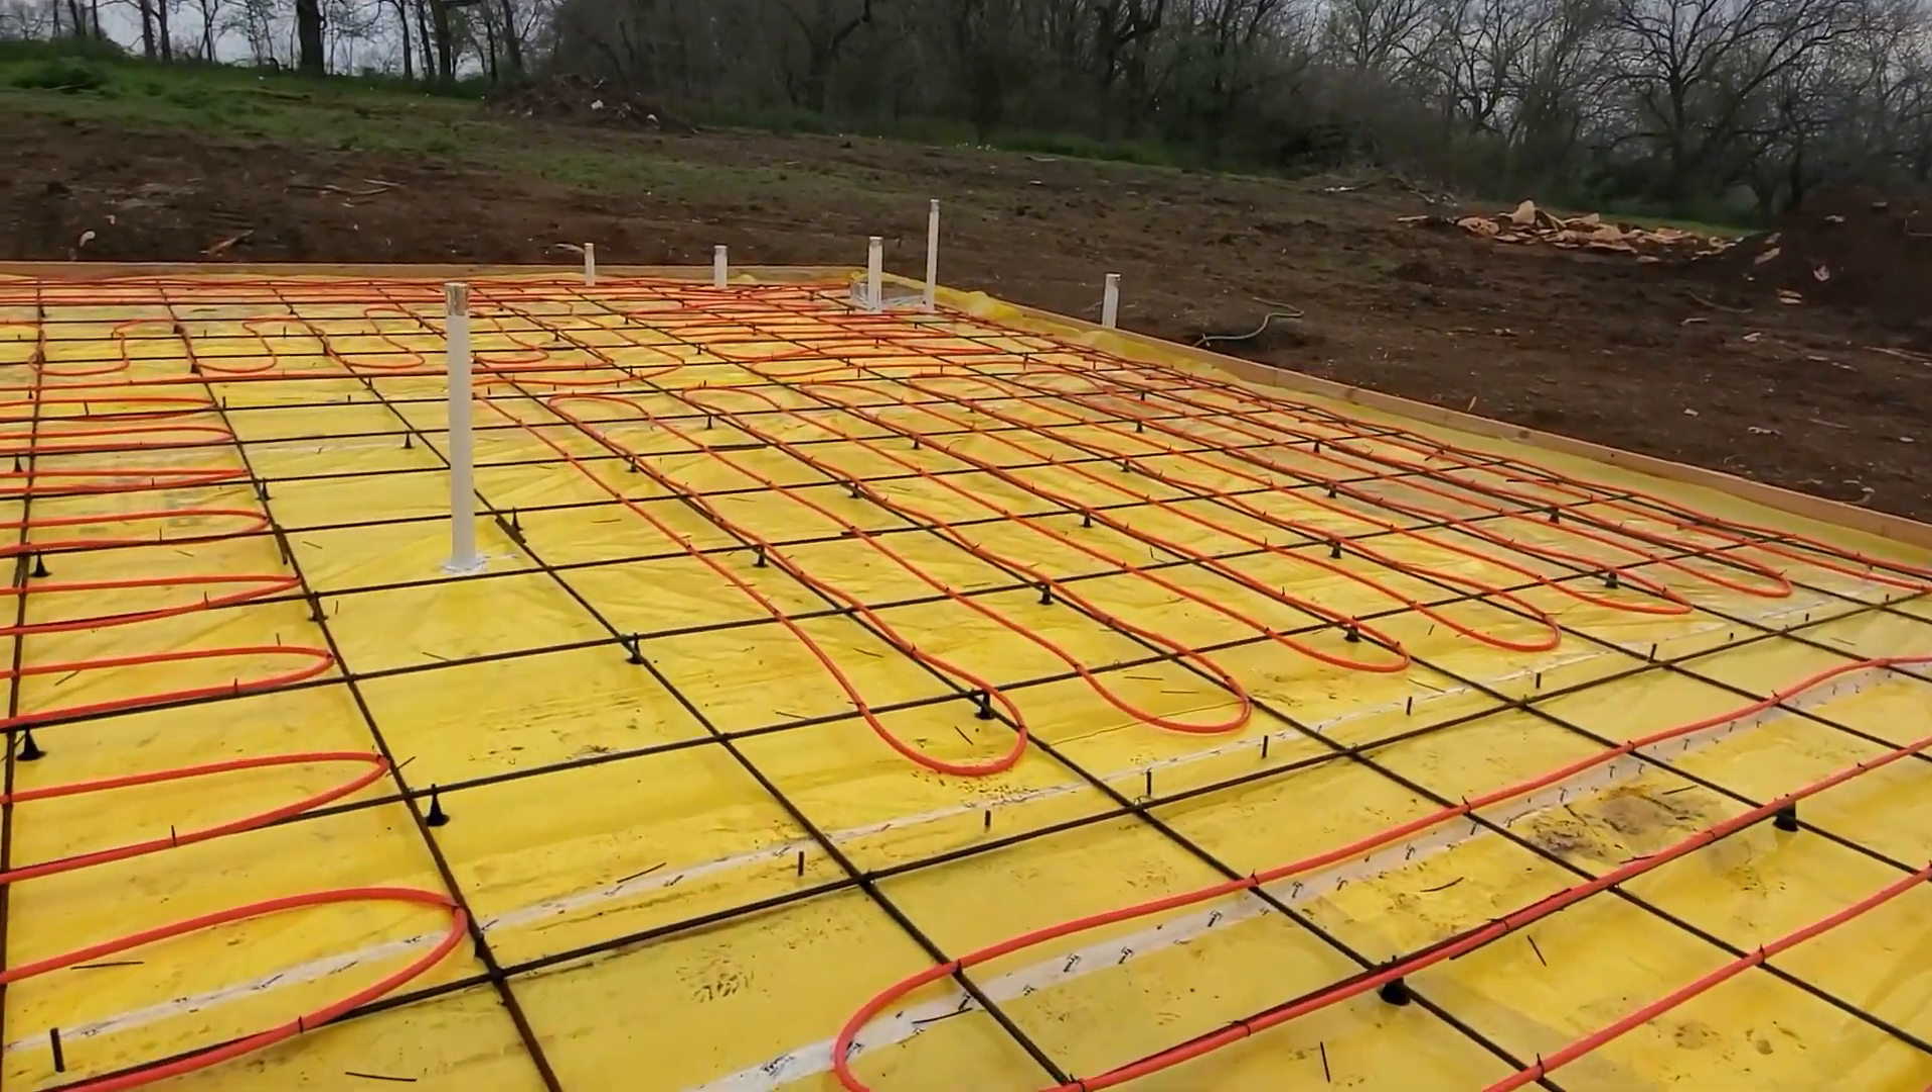Okay, we finished up the rest of the radiant tubing for the floor.